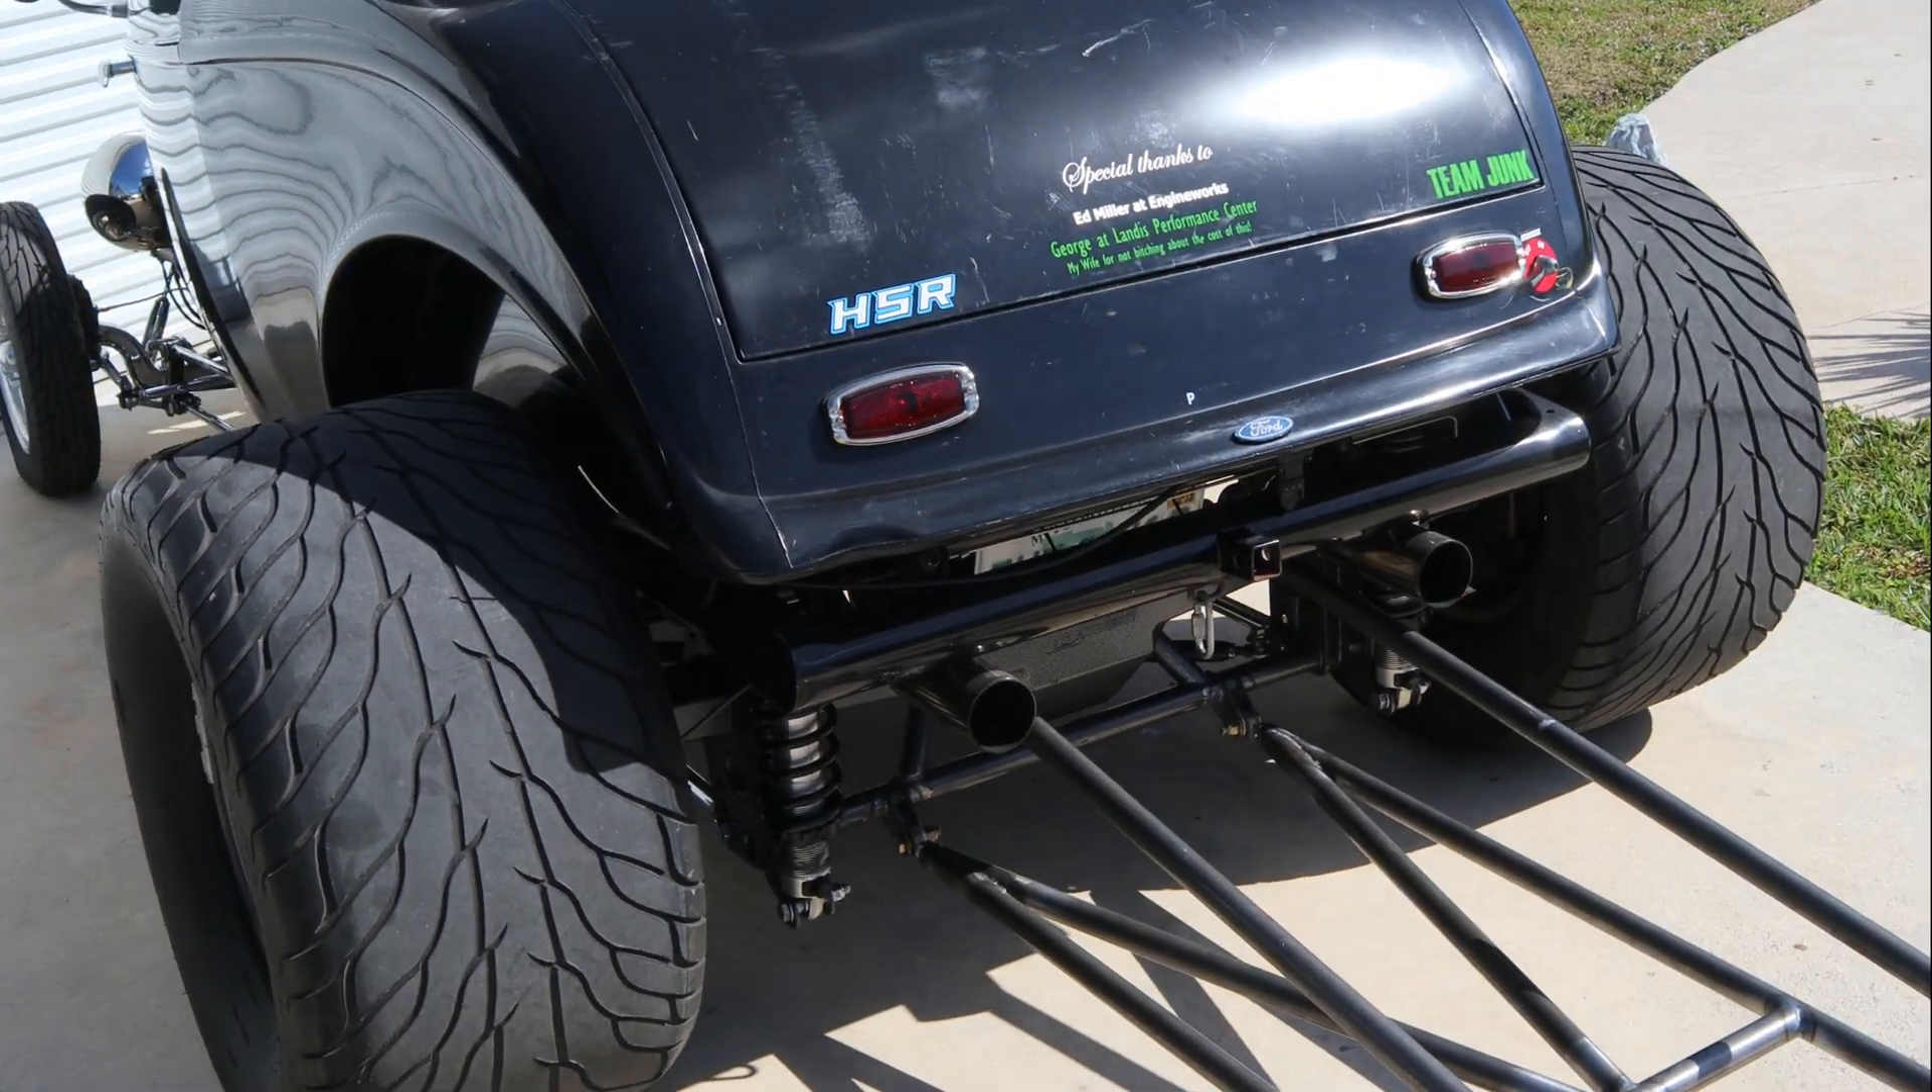There's the wheelie bars all mounted up ready to go.